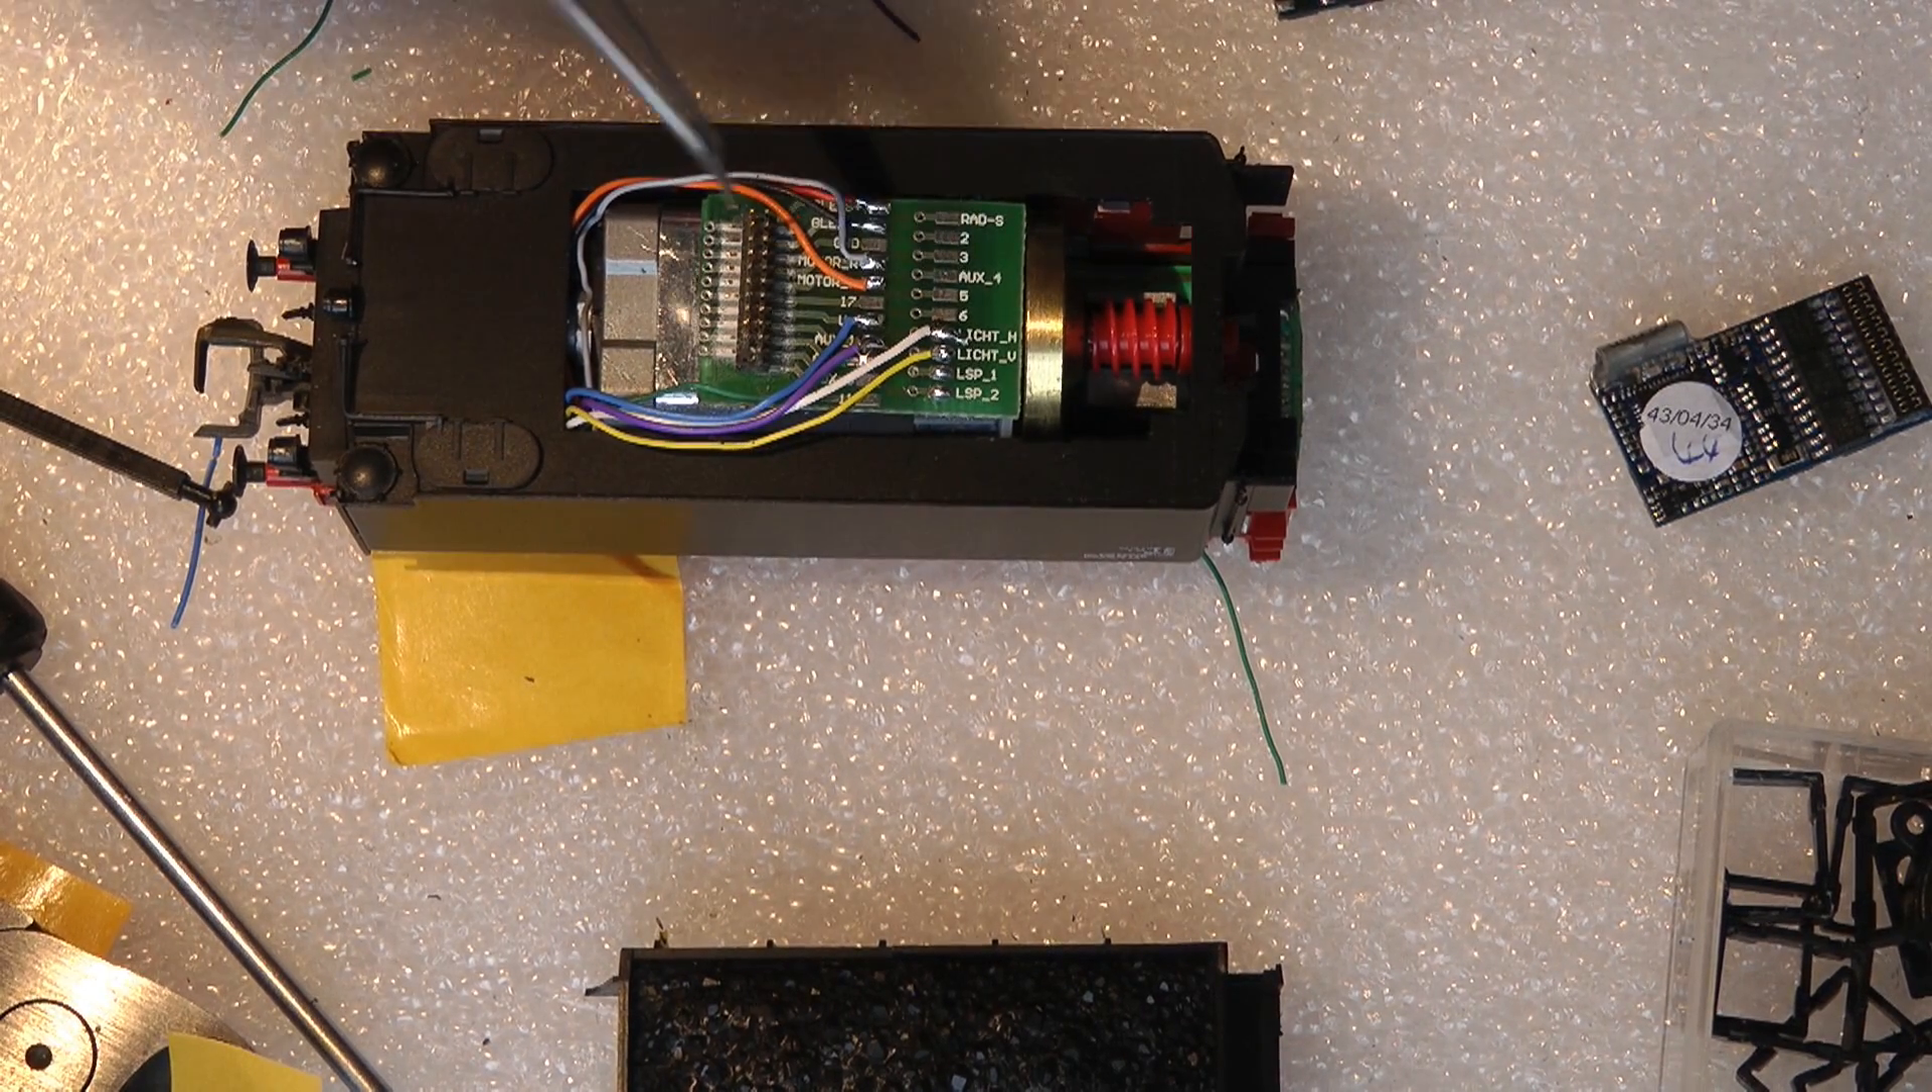Wie ihr seht habe ich die Schnittstellen Platine eingesetzt.